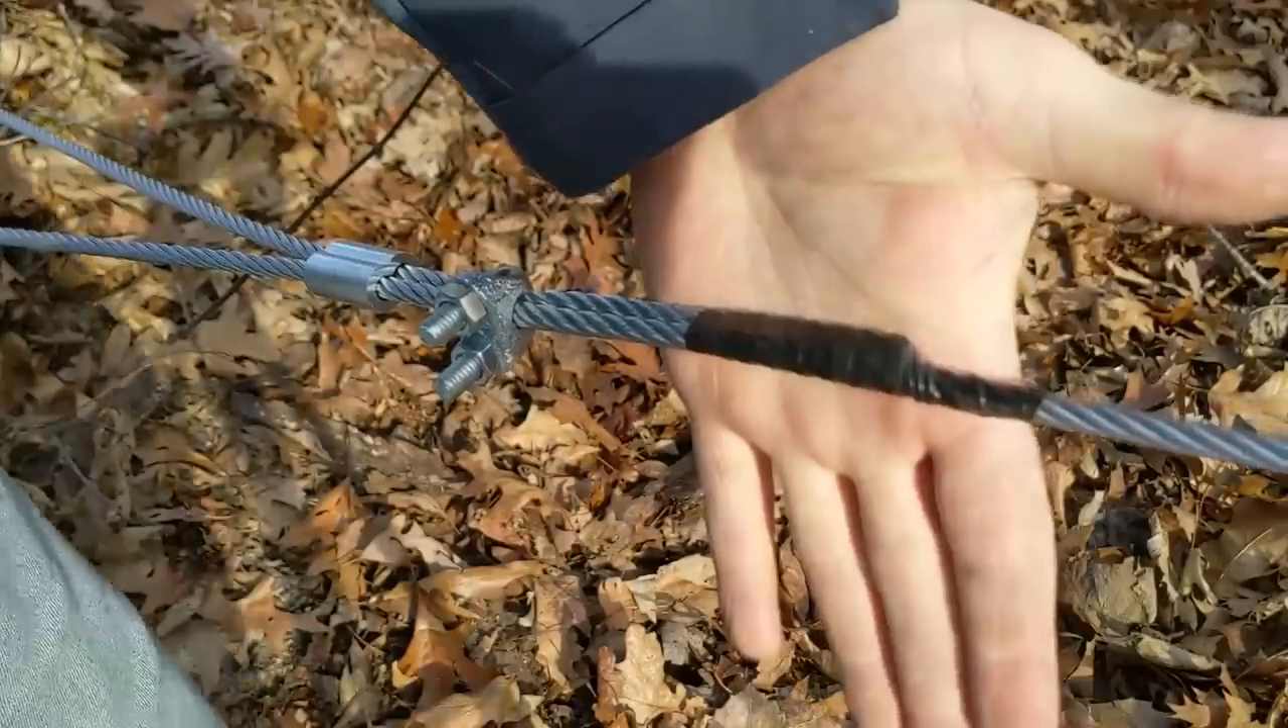So now with the clamp on, things aren't going to shift around.